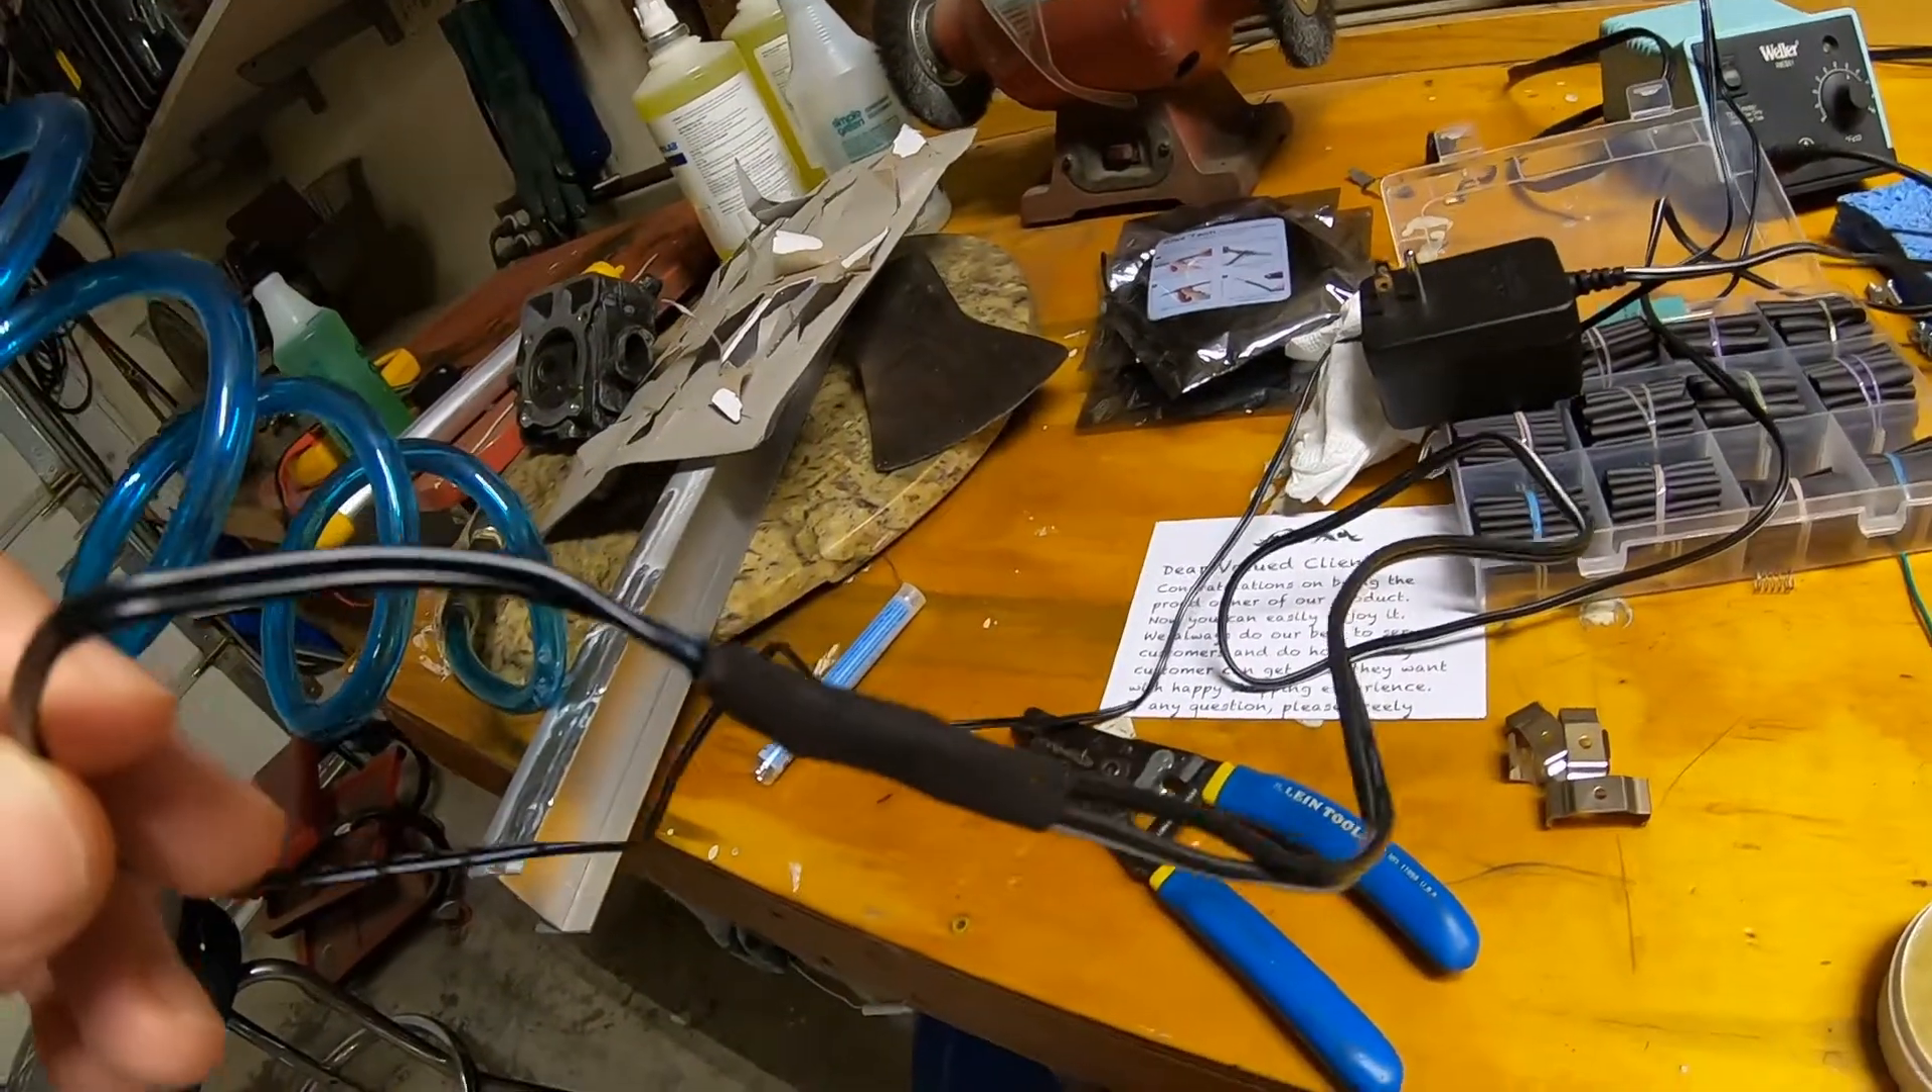All right this connection is done all neat and tidy.